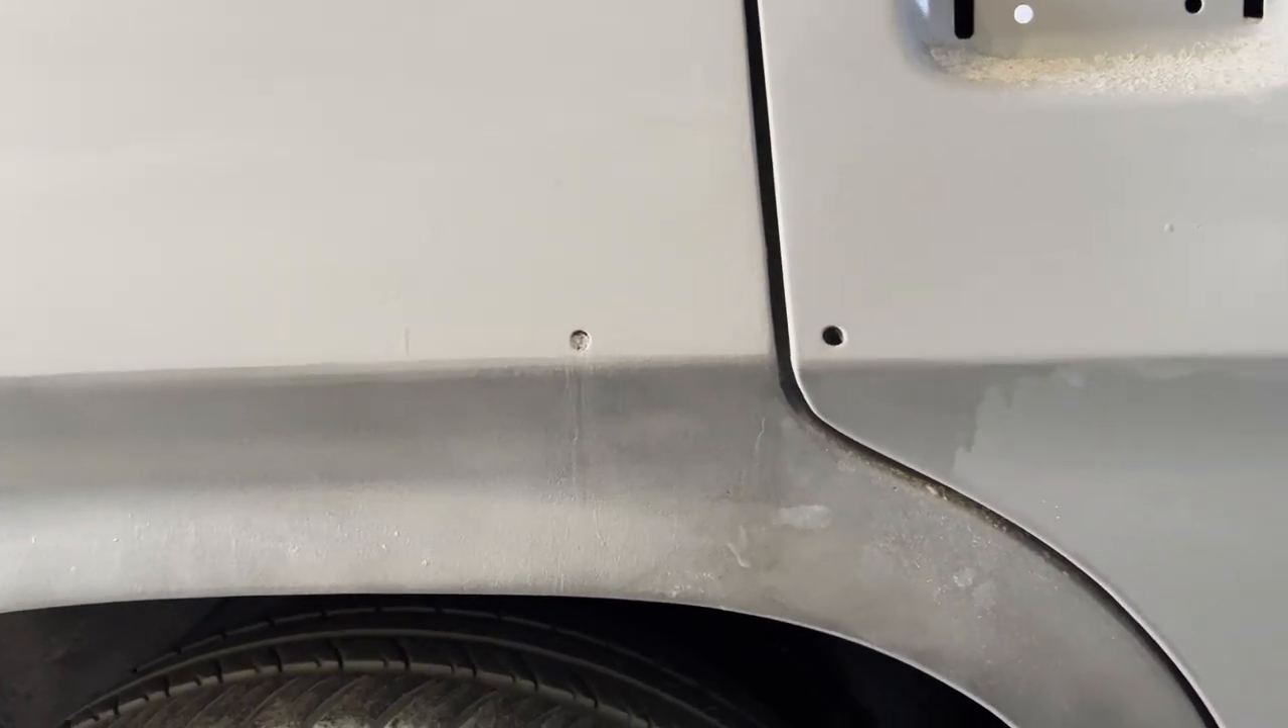Now, you see how we've got a nice gap all the way down? It's very consistent.